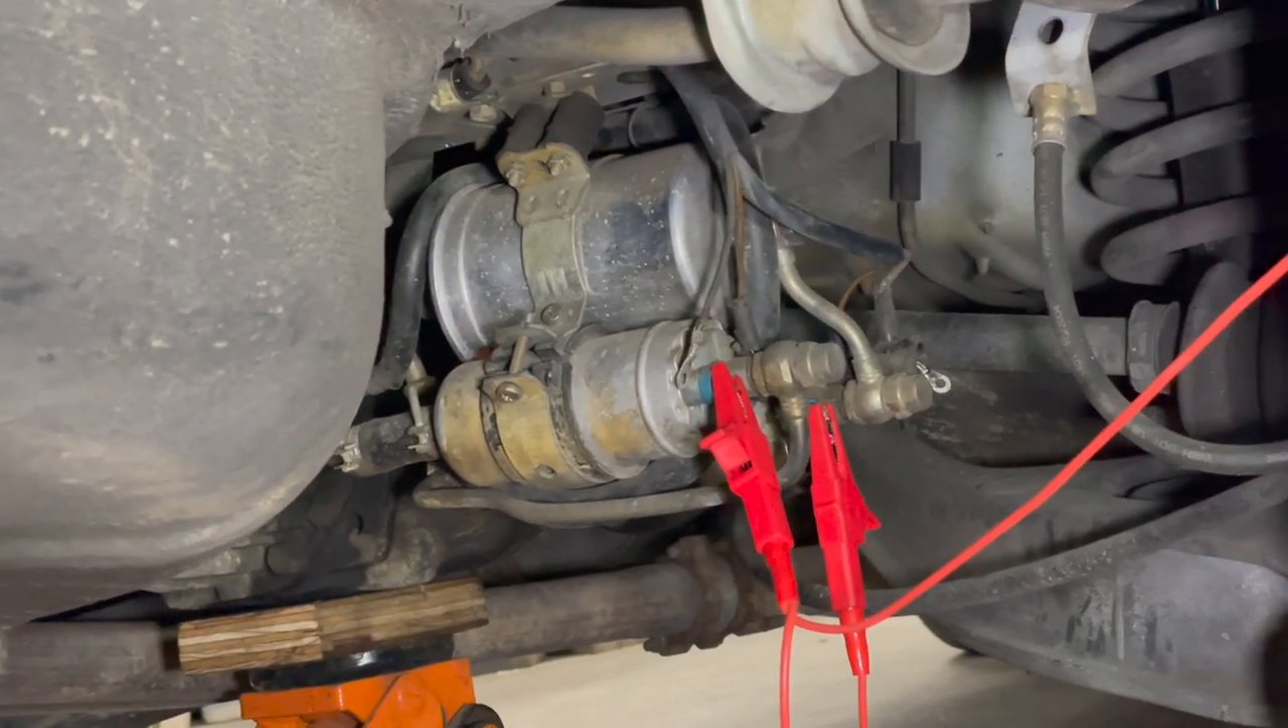I've got both alligator clips clipped. I had to jack the car up, not too high, just enough to get under here and work and put jack stands underneath it.